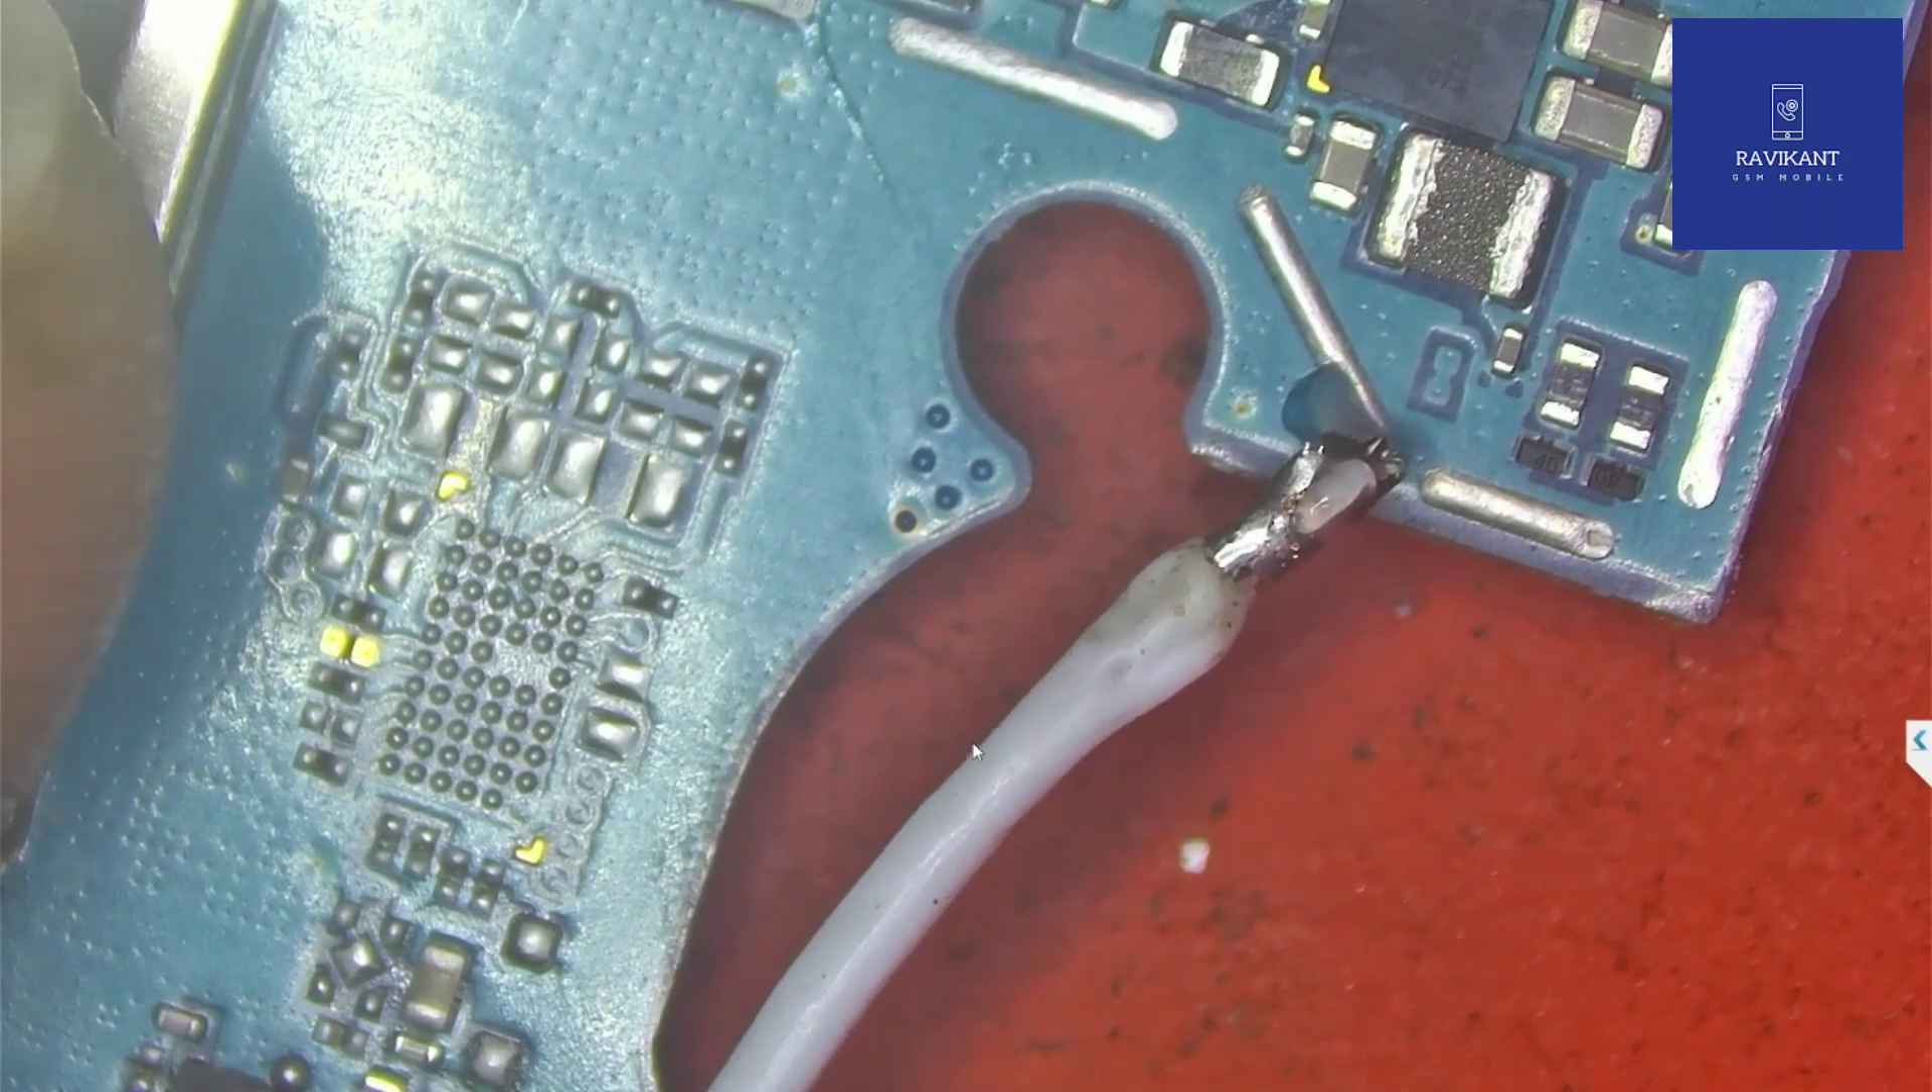तो यह मैंने ग्राउंड वाइर यहां पर सोल्ड कर दिया।